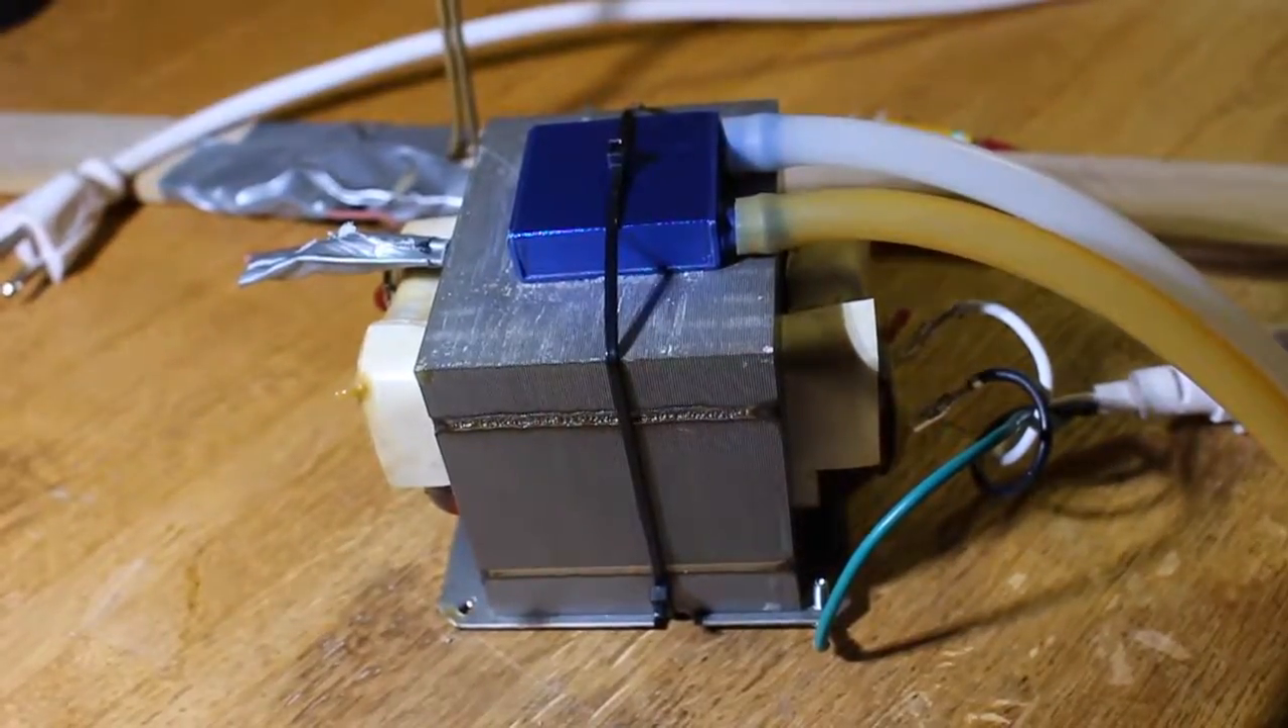Now that you have your water -cooling block installed, it's time to move to the next step.